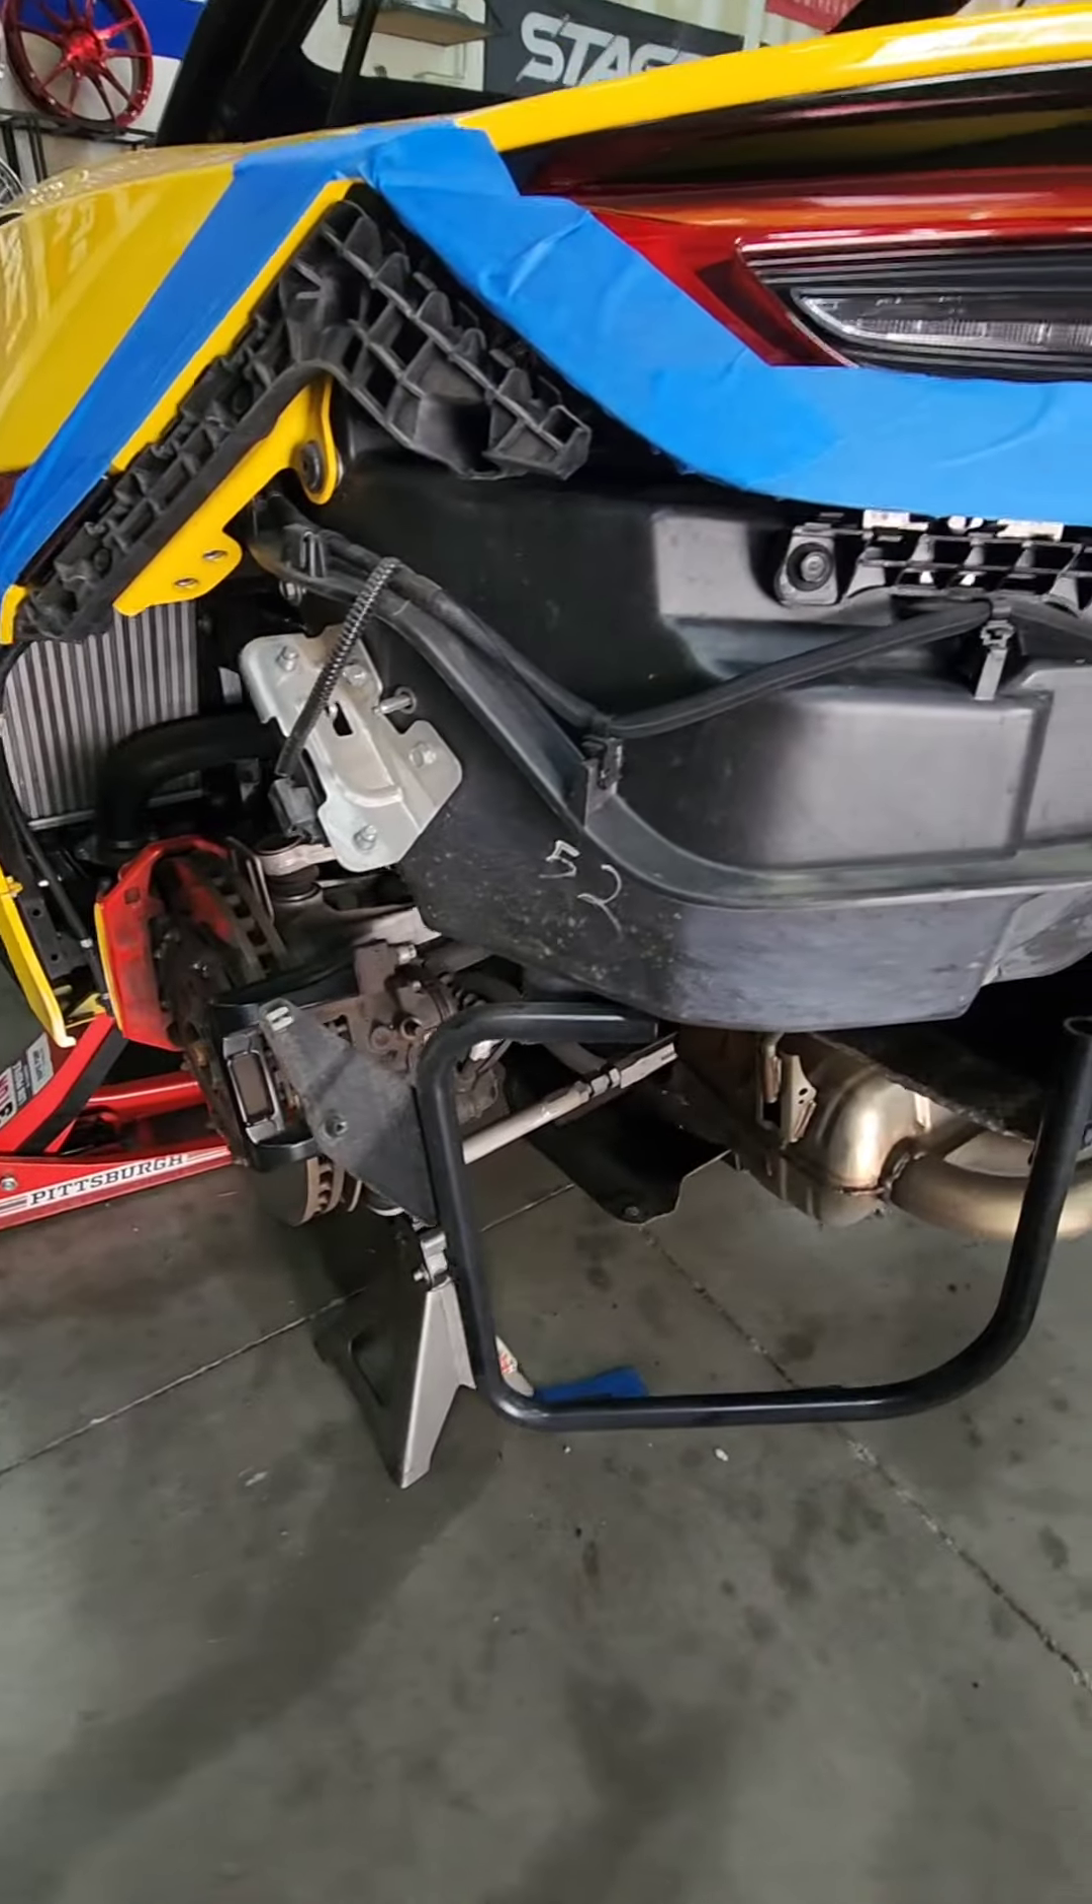We've got the bumper removed and the bumper cover is taken out.